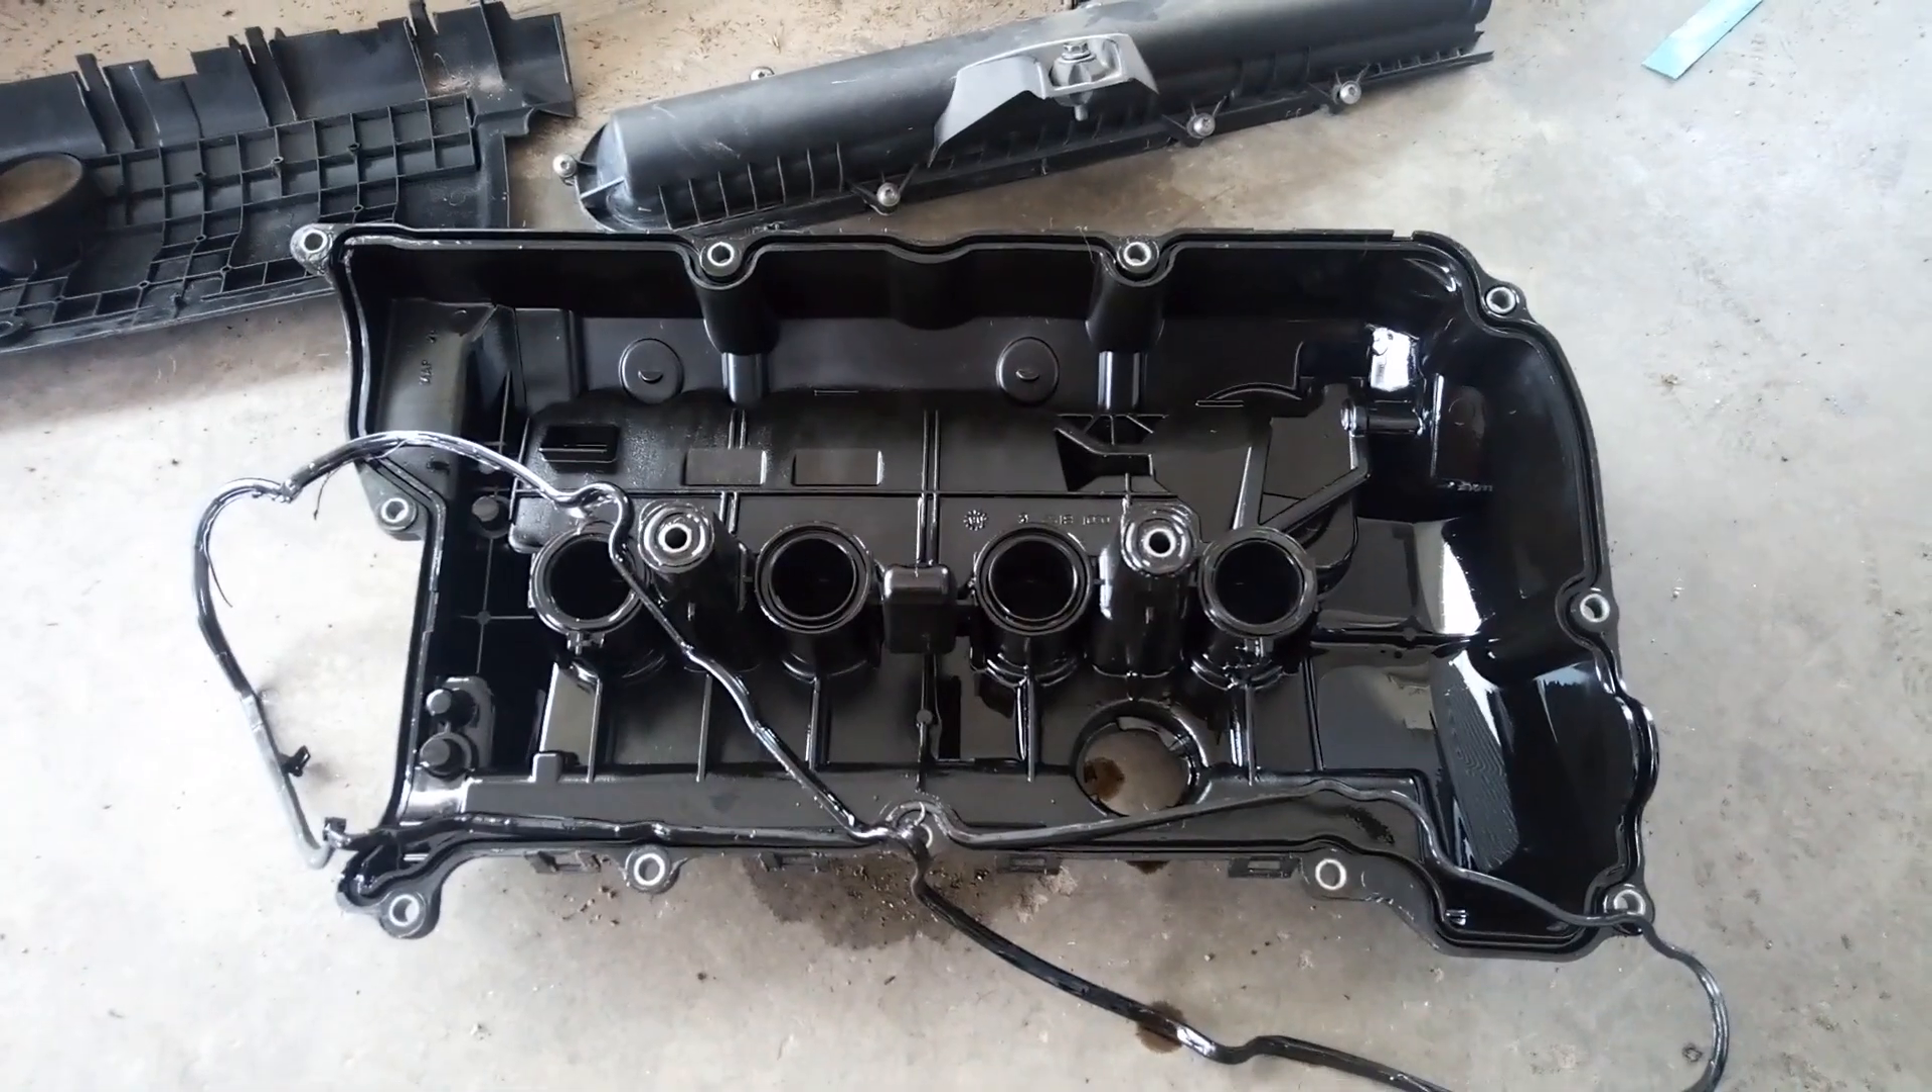I have removed the valve cover.